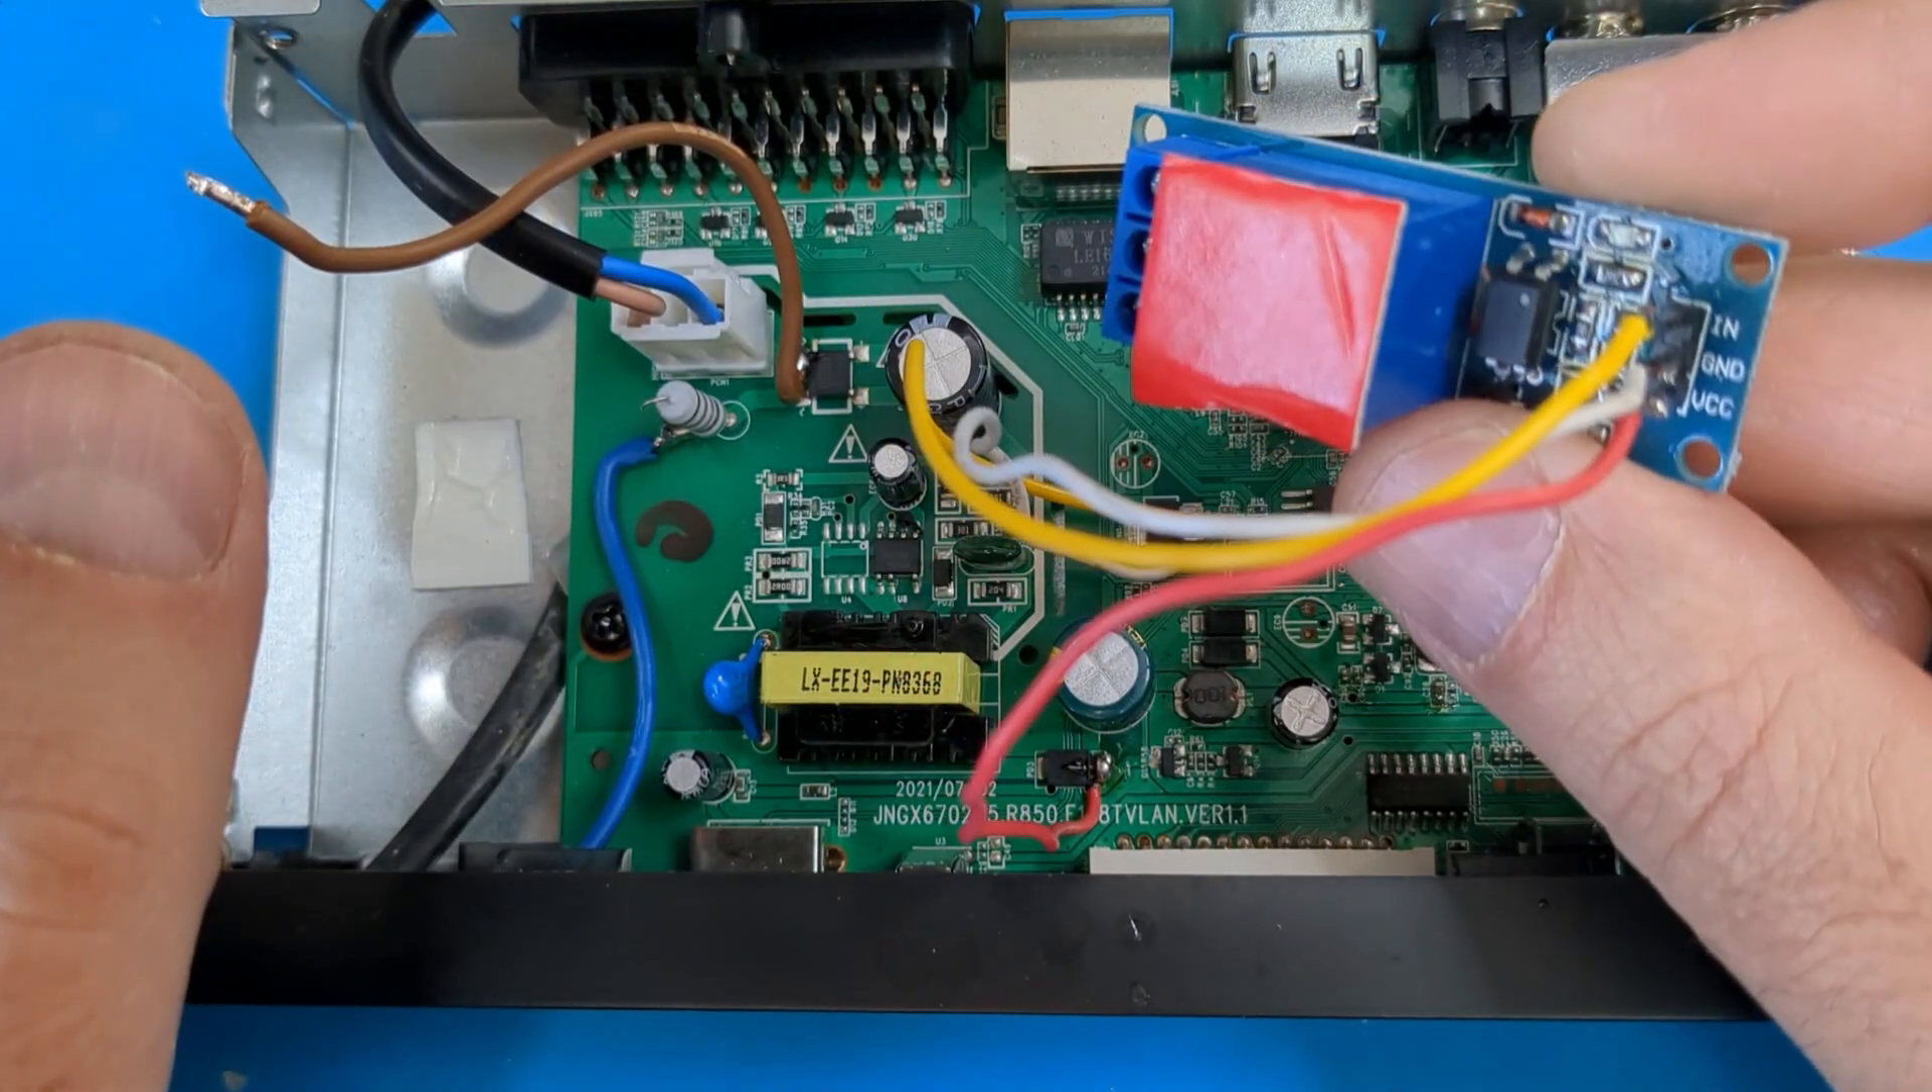Nel frattempo ho inserito sul relais un biadesivo per poterlo fissare comodamente.